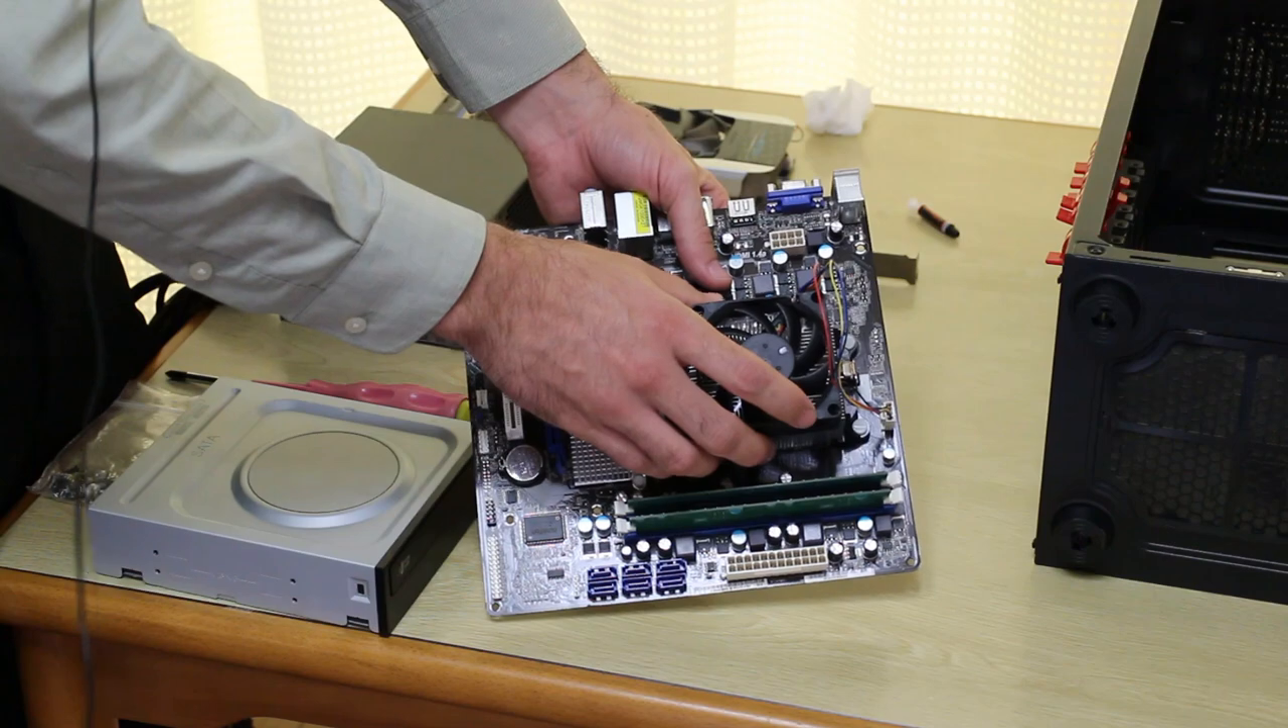That's the first part done. So that's the motherboard with the Ram installed and the CPU cooler on and it's ready to go in the case.